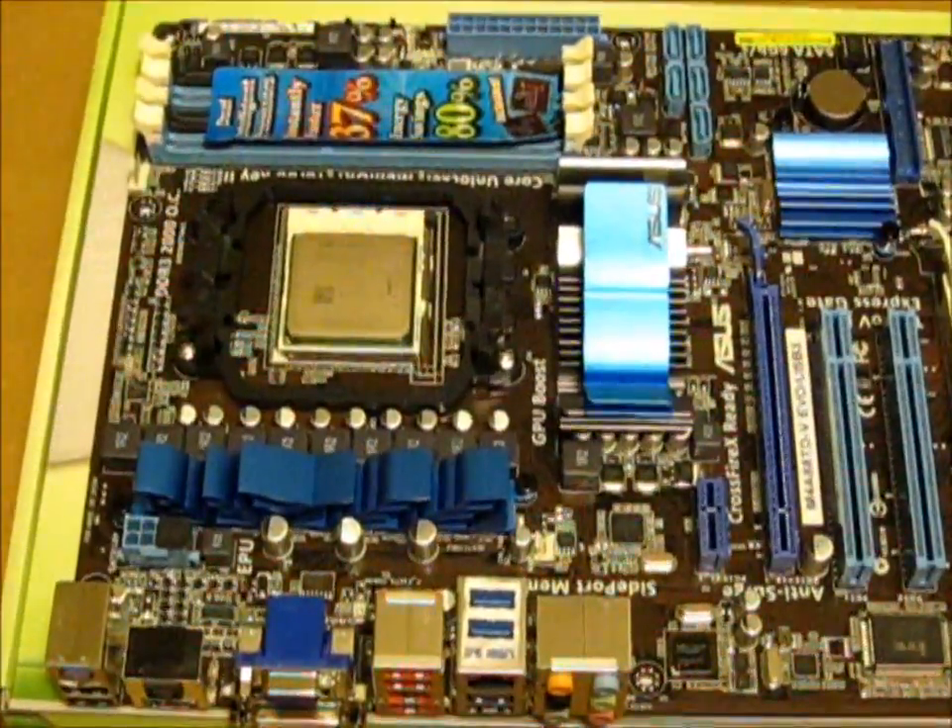So, that now is the processor in place on the motherboard.